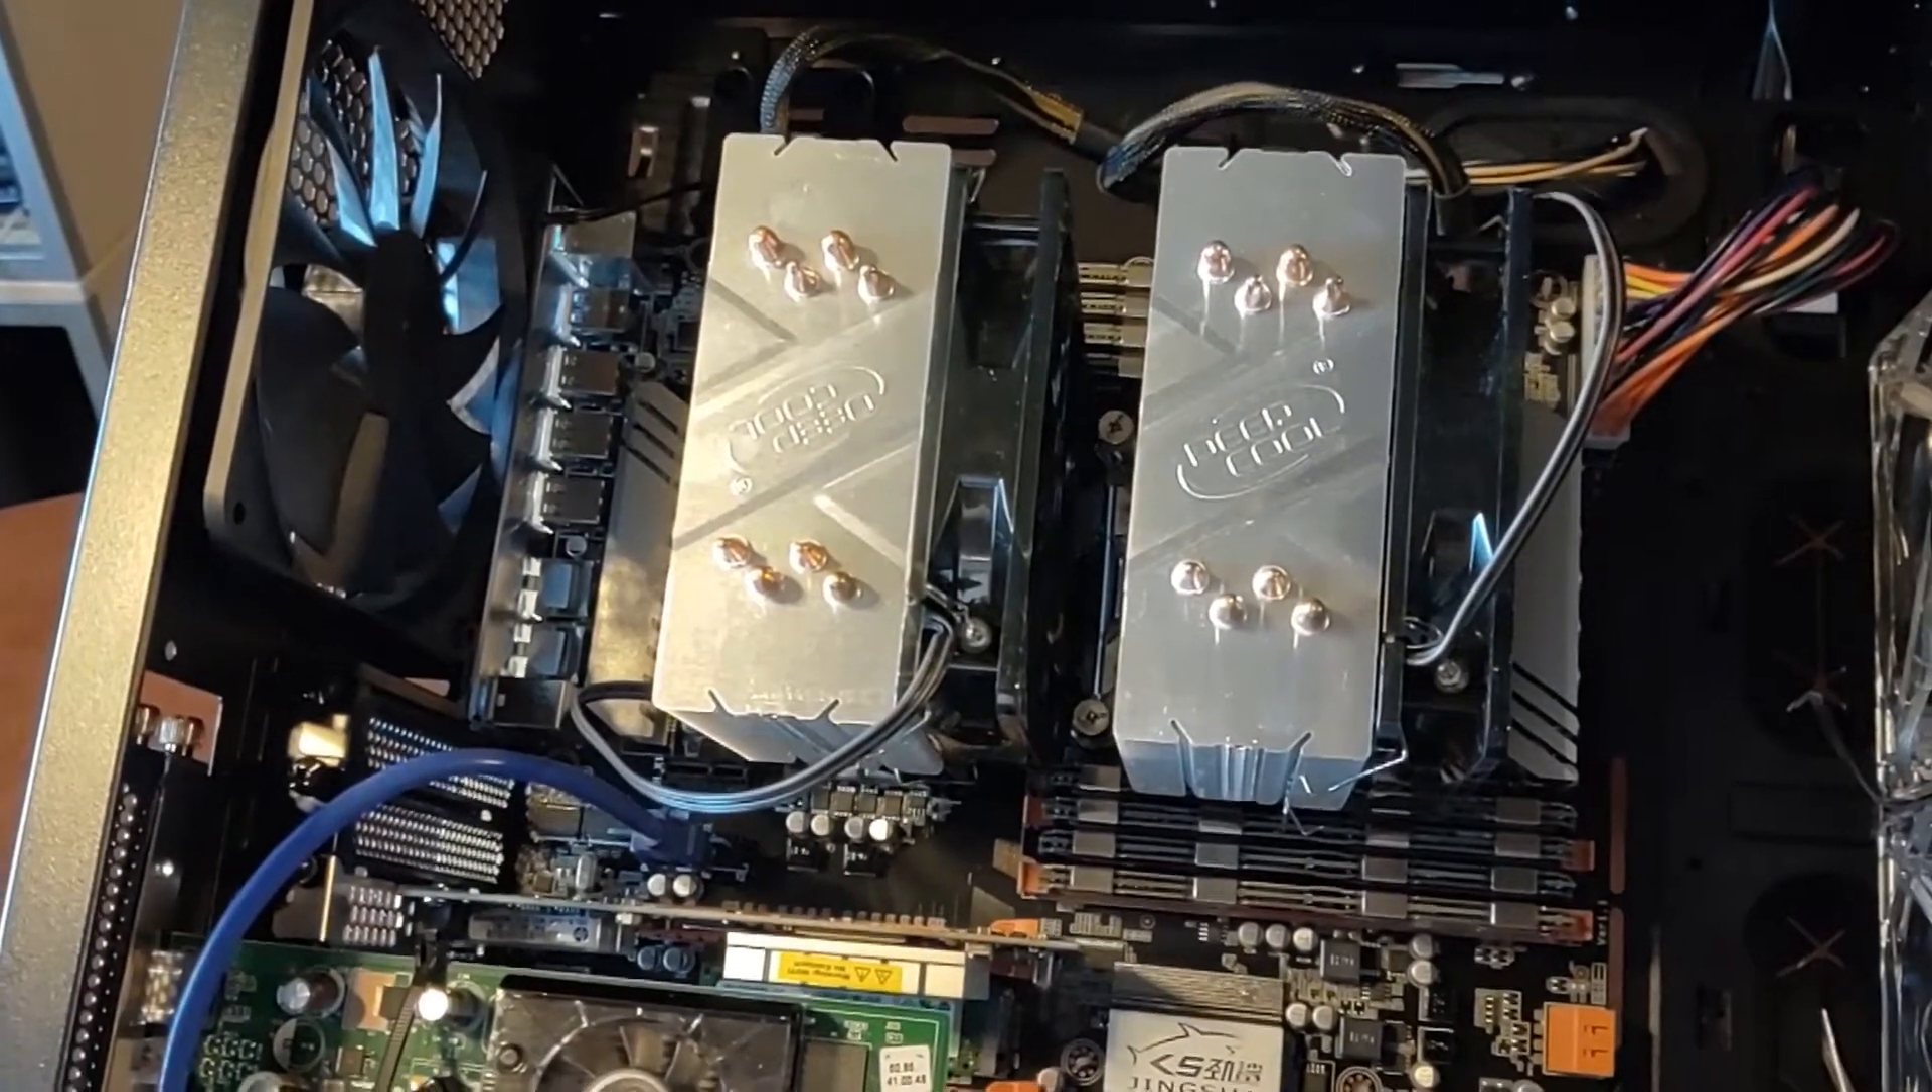We've got our the deep cool coolers mounted to the processors.